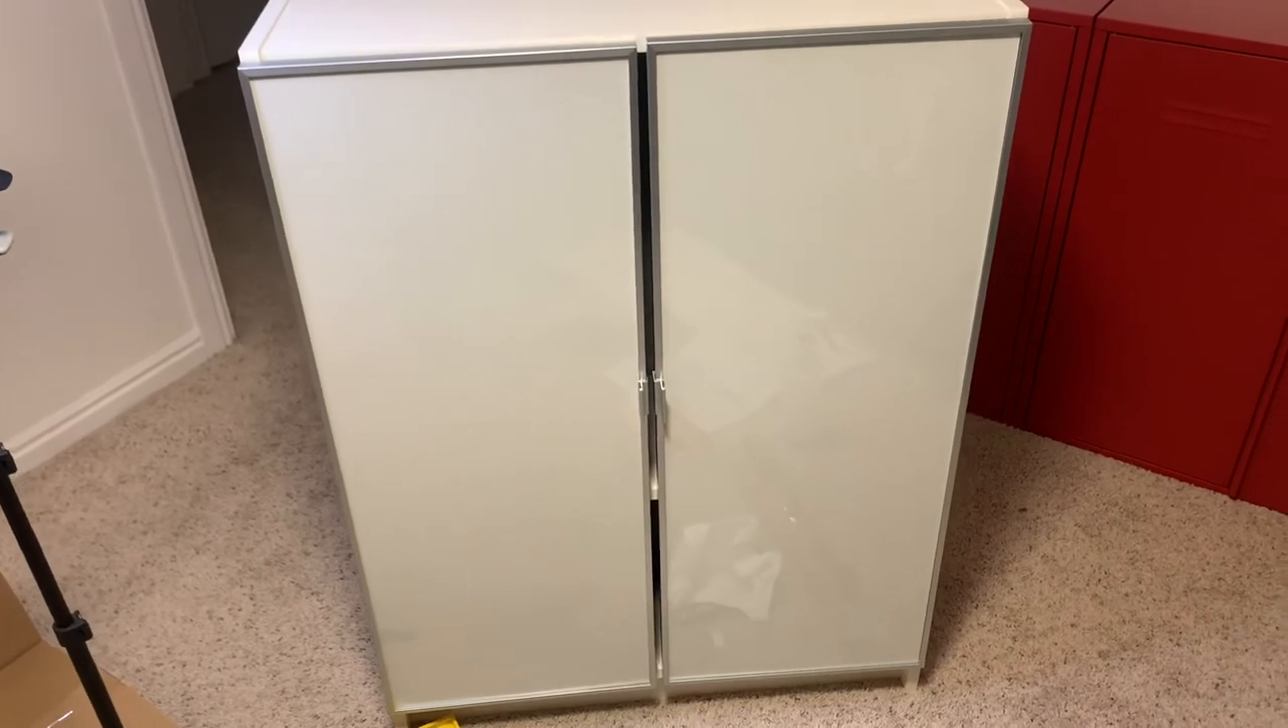Once that's done and you have both doors on here you may notice that you have a gap here in the center.